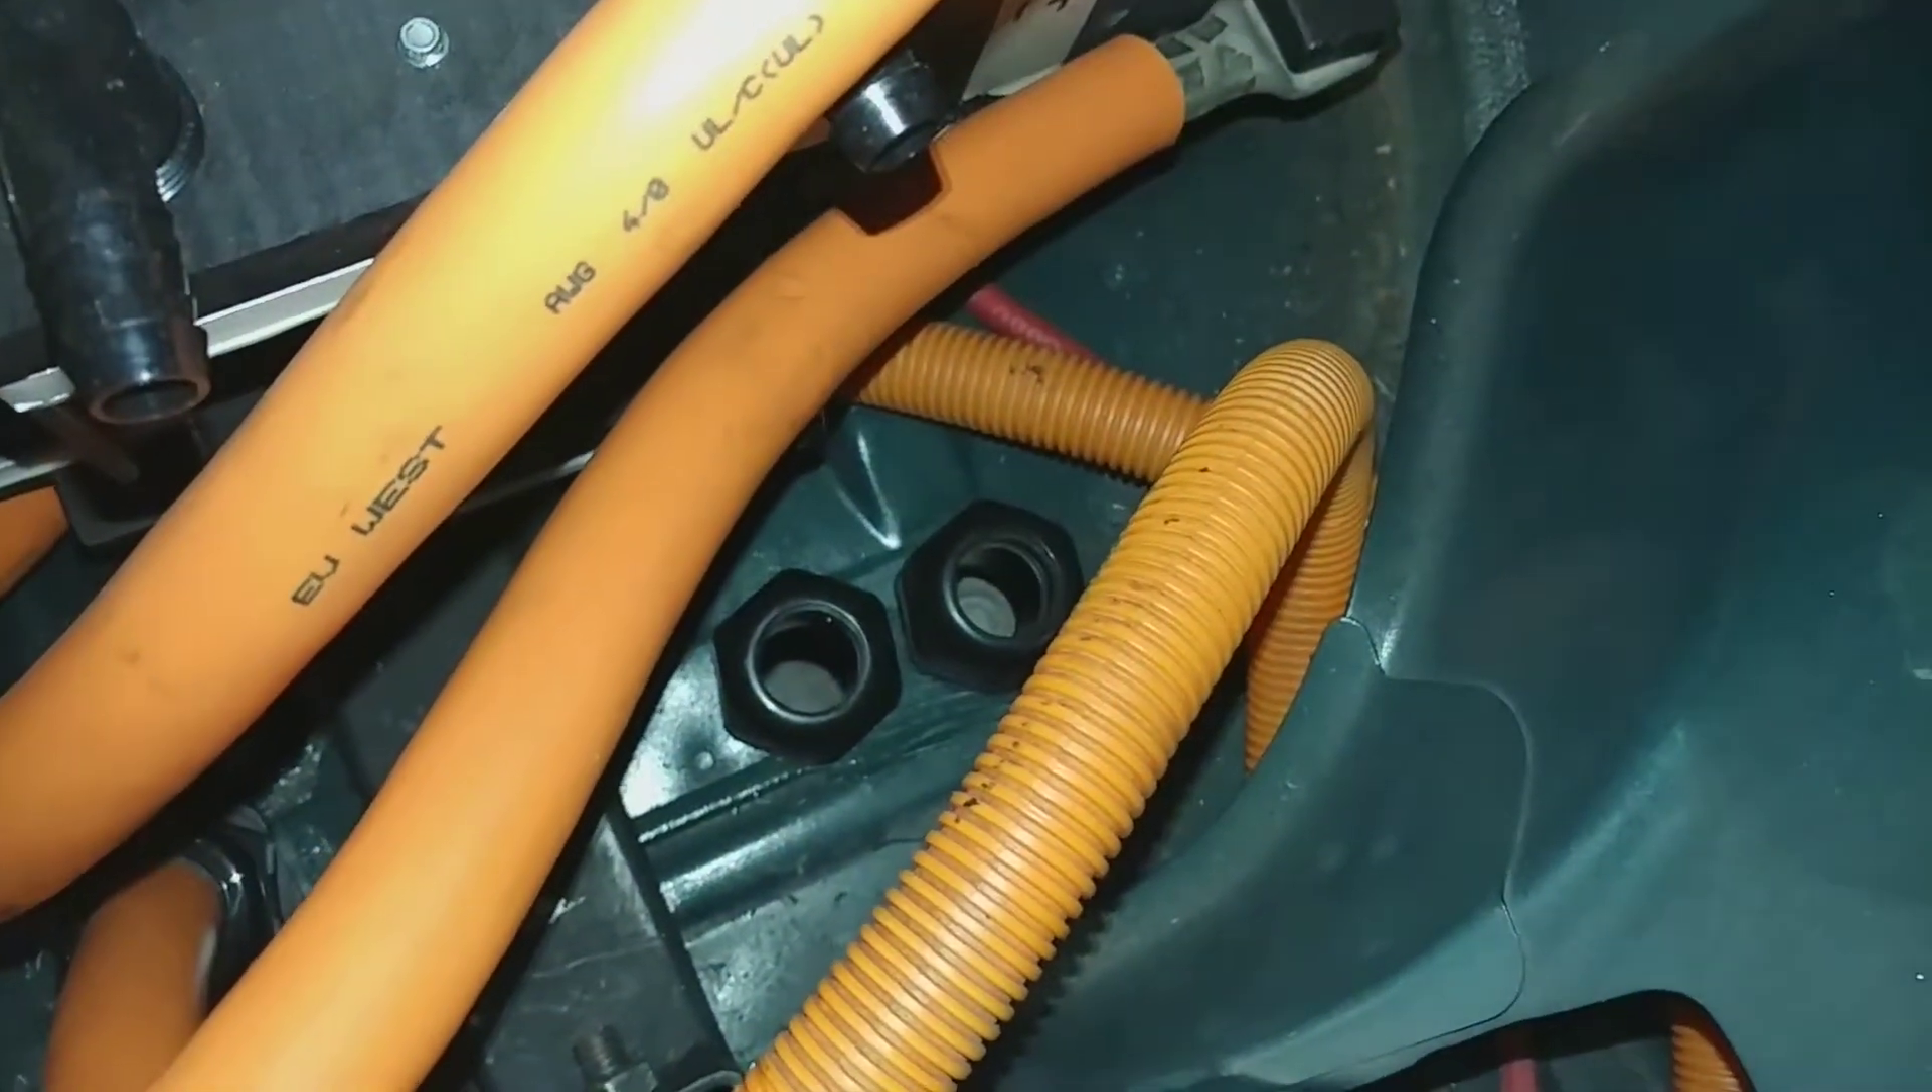The nuts up top fit without interfering with each other.